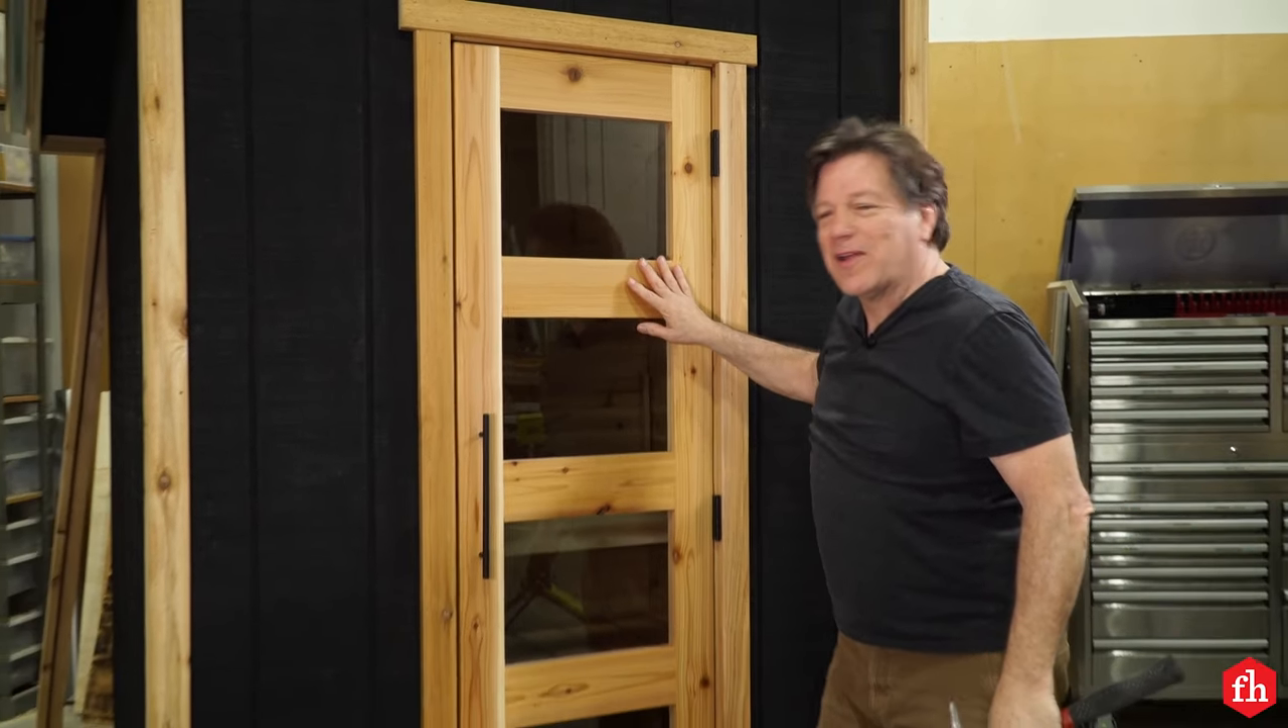All right, I got my door installed.